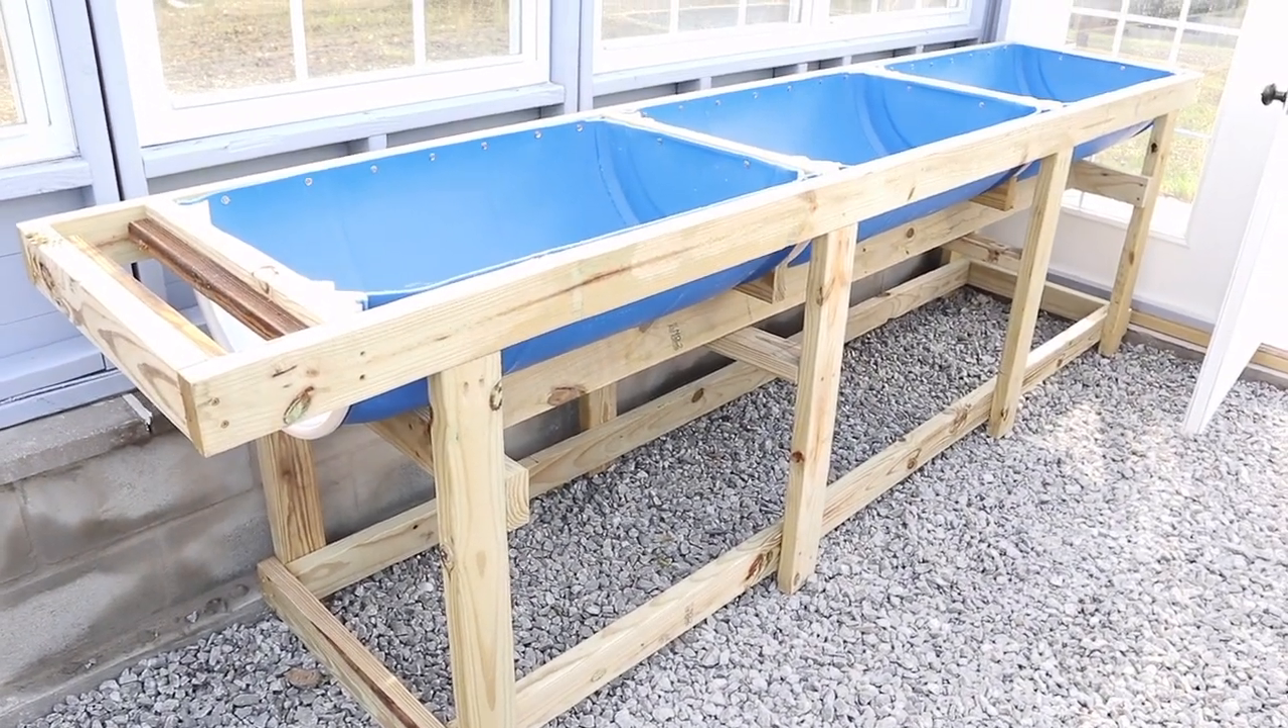I've got the tubs all screwed in nice and secure and they're nice and flush with the top.